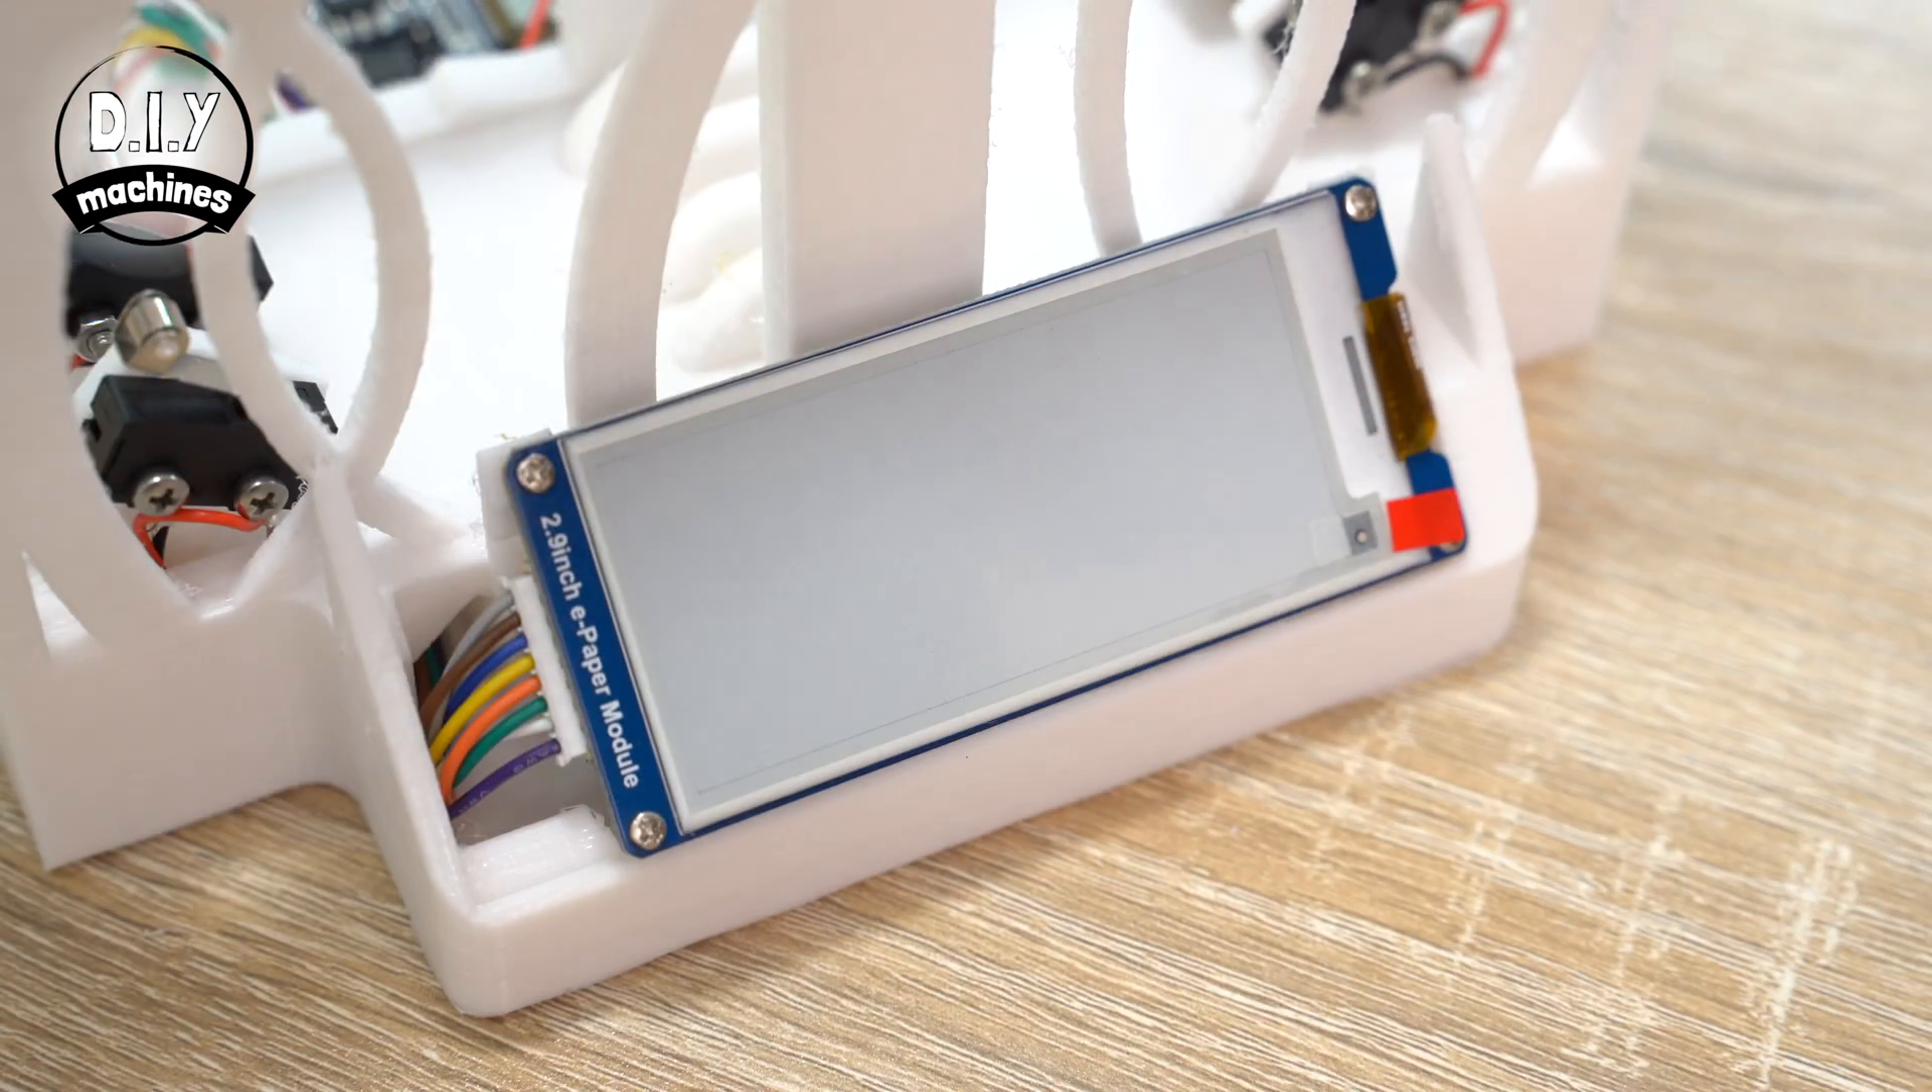The display itself is simply pushed into place. It will be held down securely when we add a cover on top of it later.